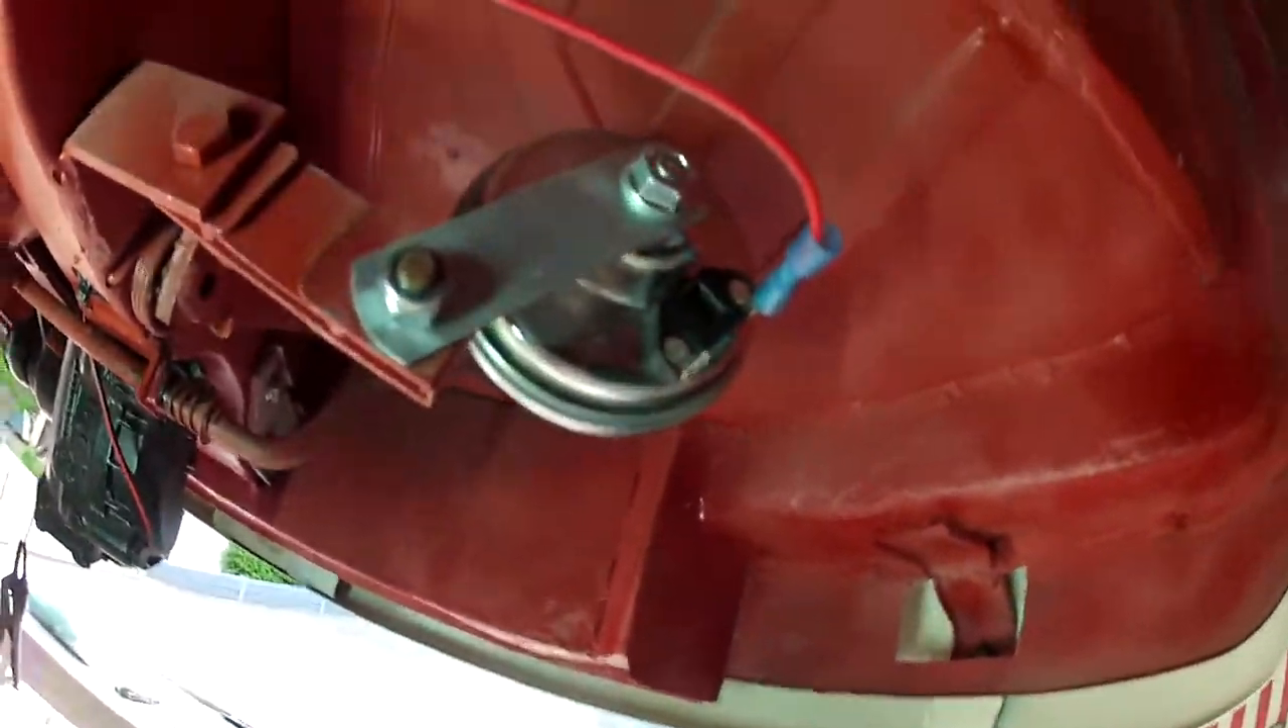I've got one more wire to come off the horn.